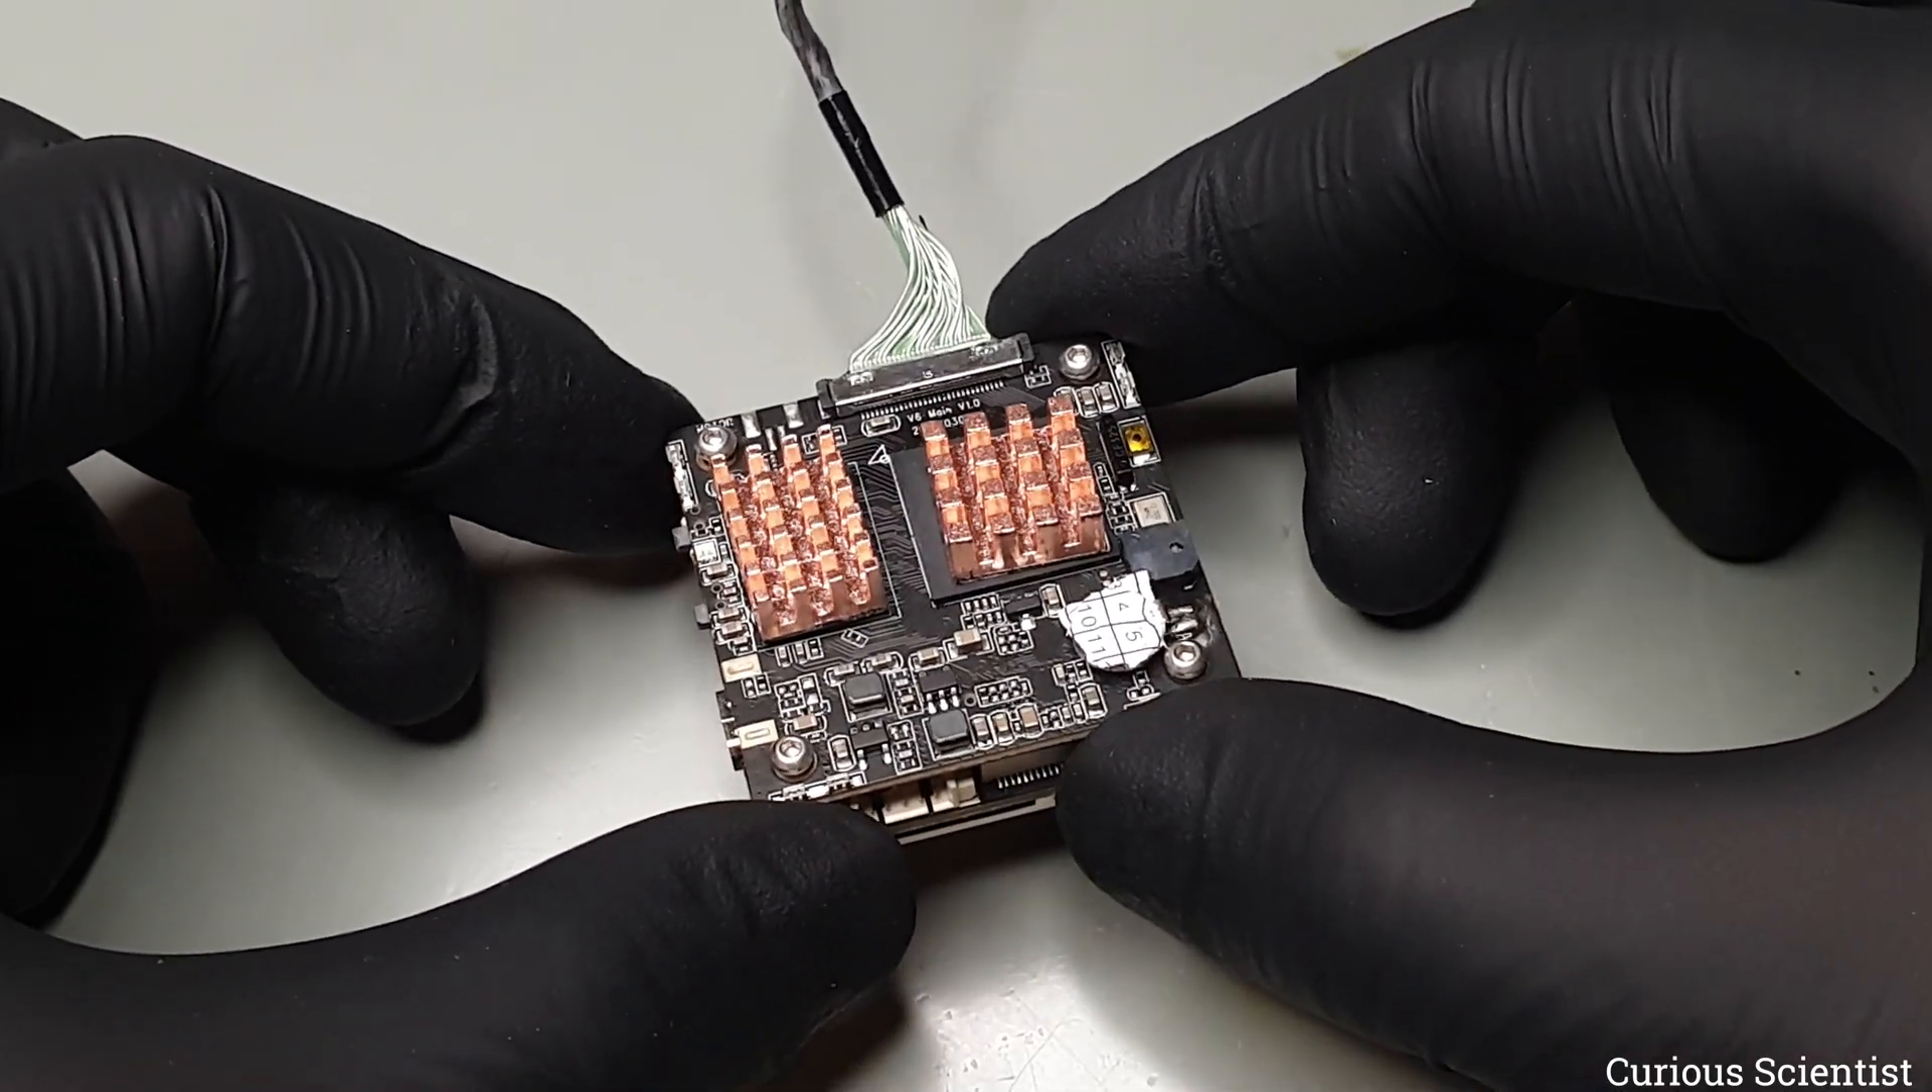So first, I removed the metal shell from the top side of the processor module, and then I glued the heatsinks on the parts that needed extra cooling.